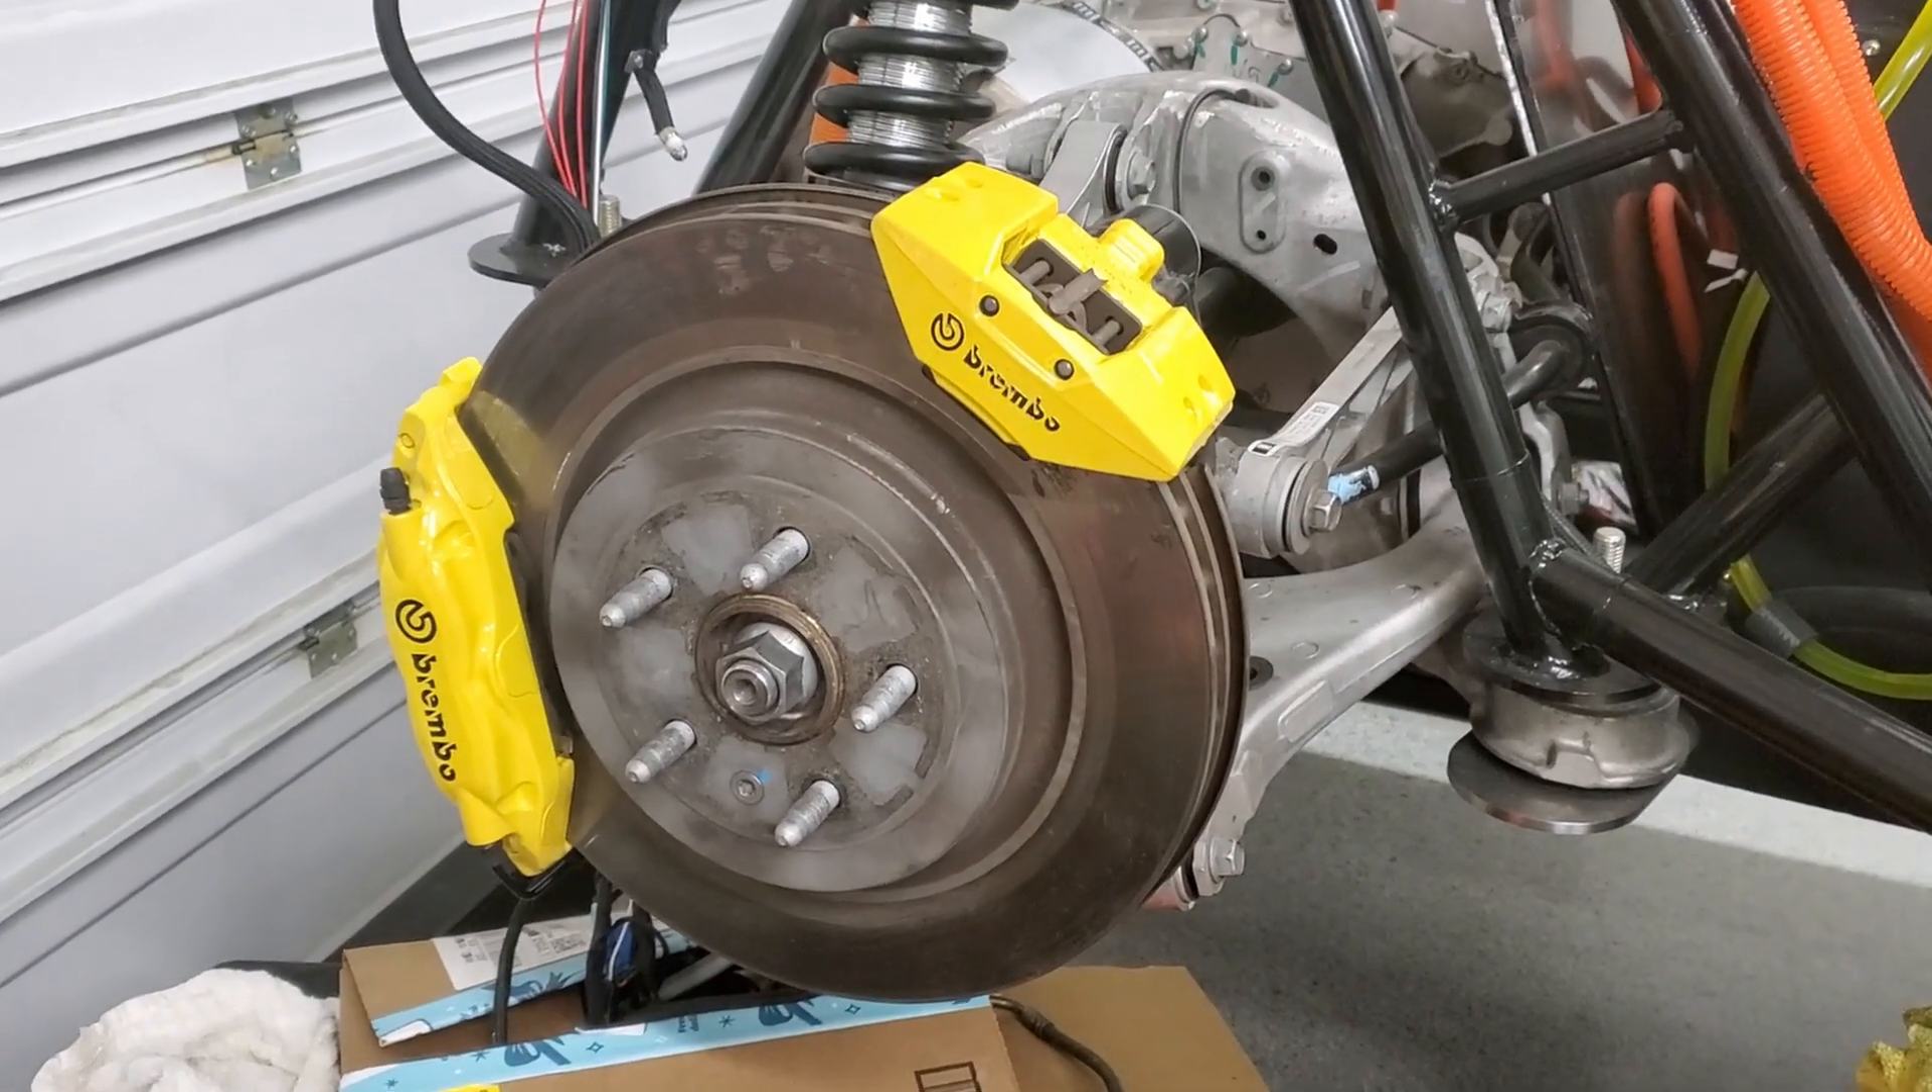I got the brakes back on so I think they're looking pretty good now.